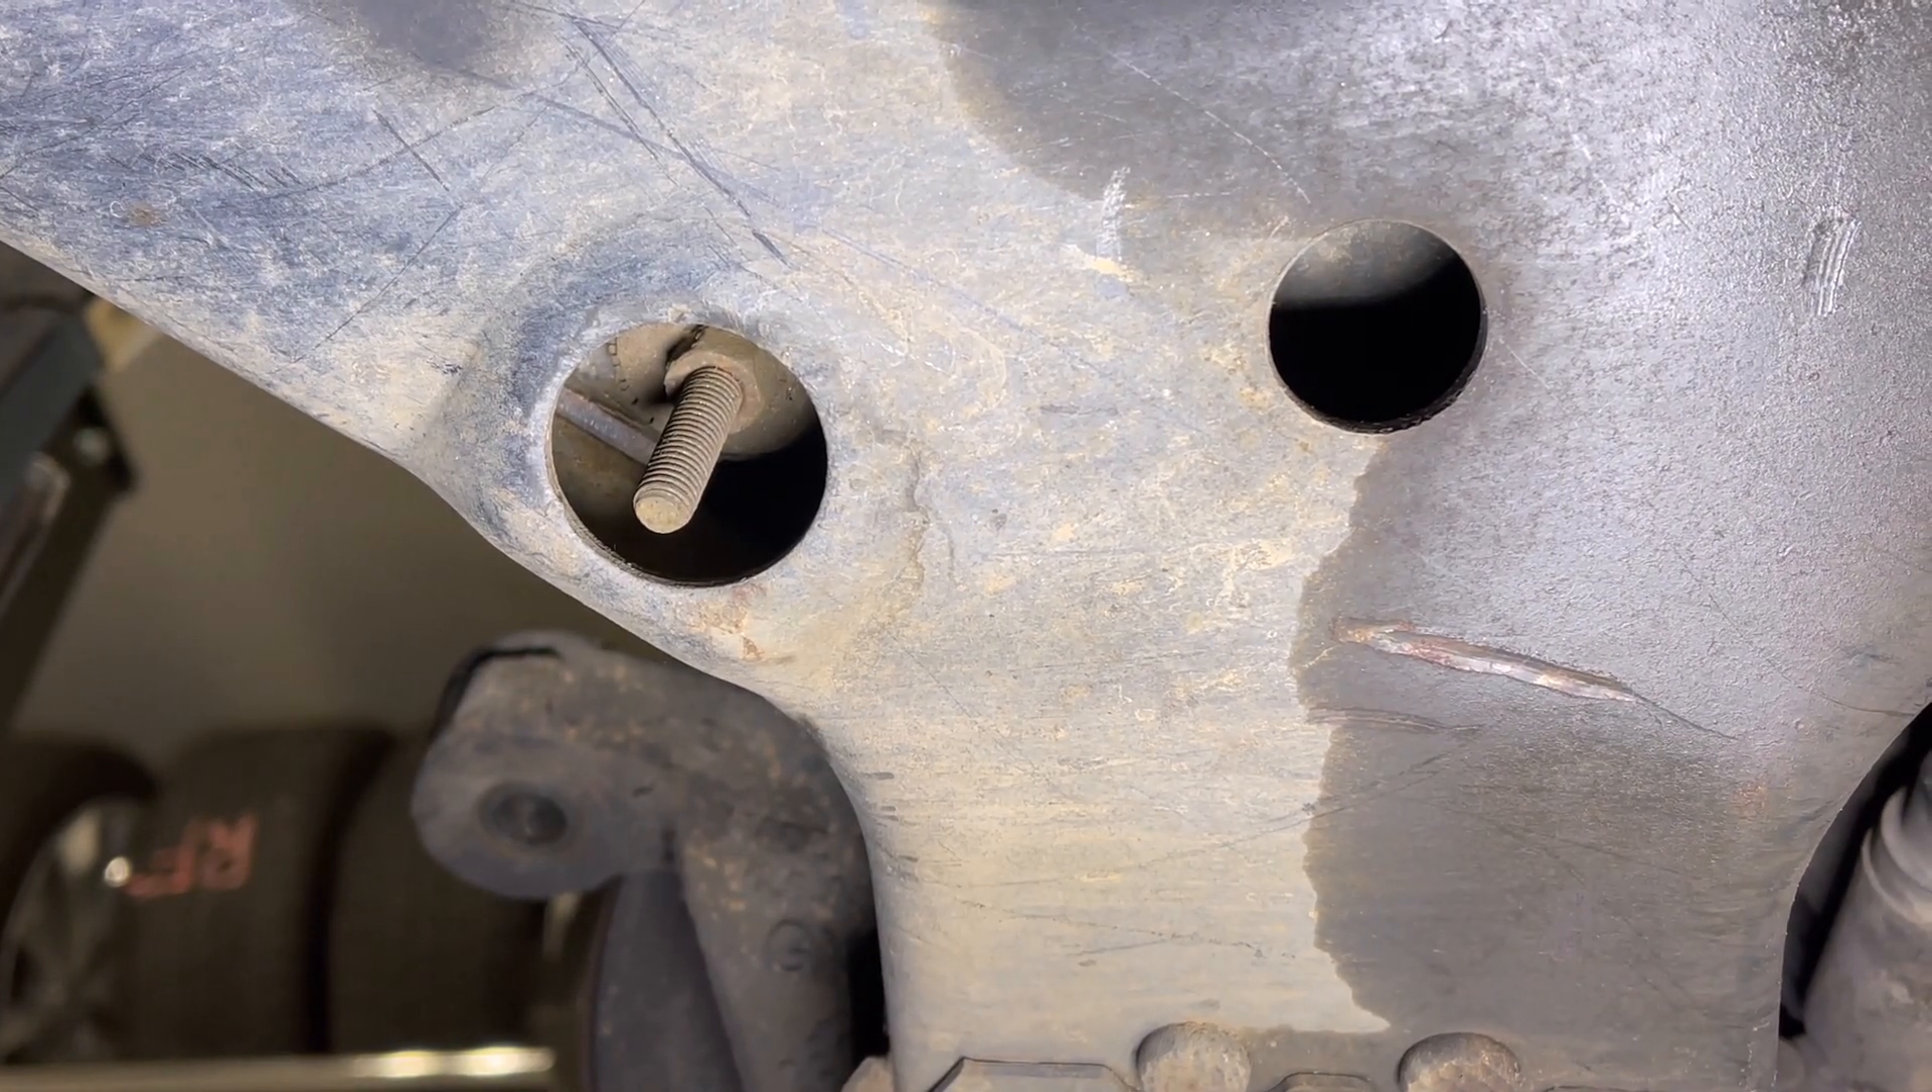There's a hole but the sway bar end link is coming through at an angle such that you can't get a socket on it.